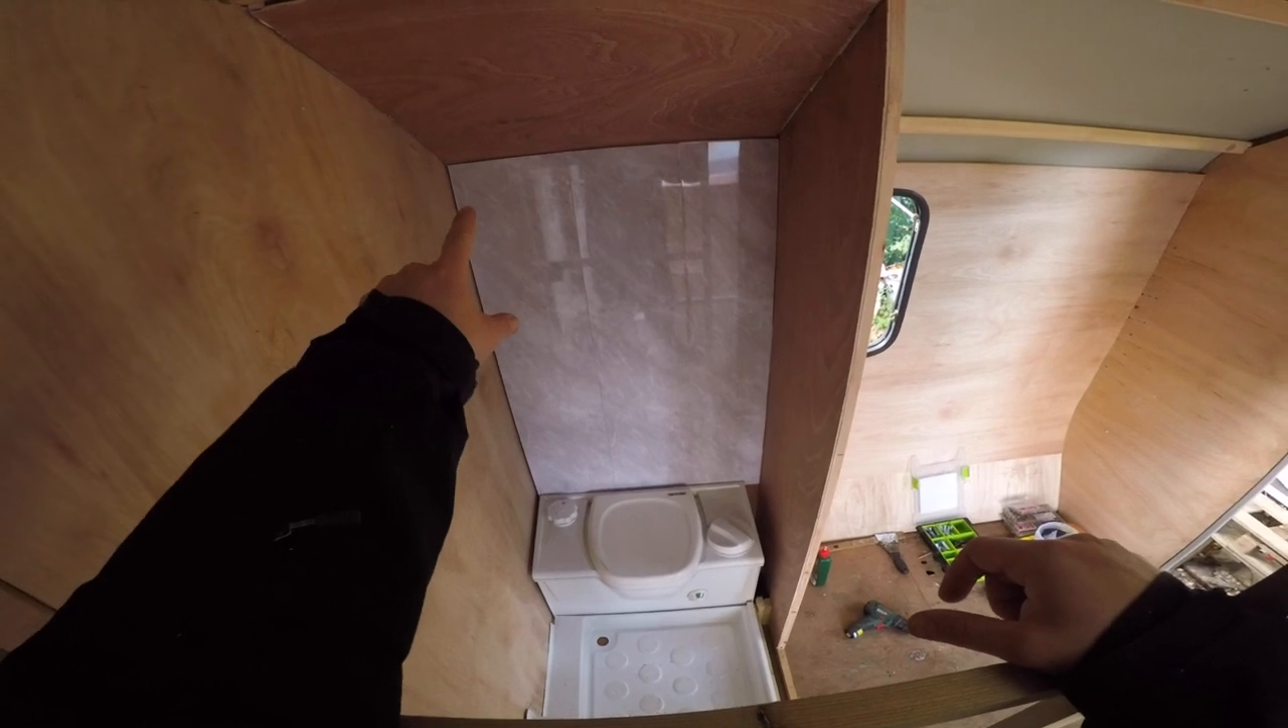I've put the cladding on that wall.